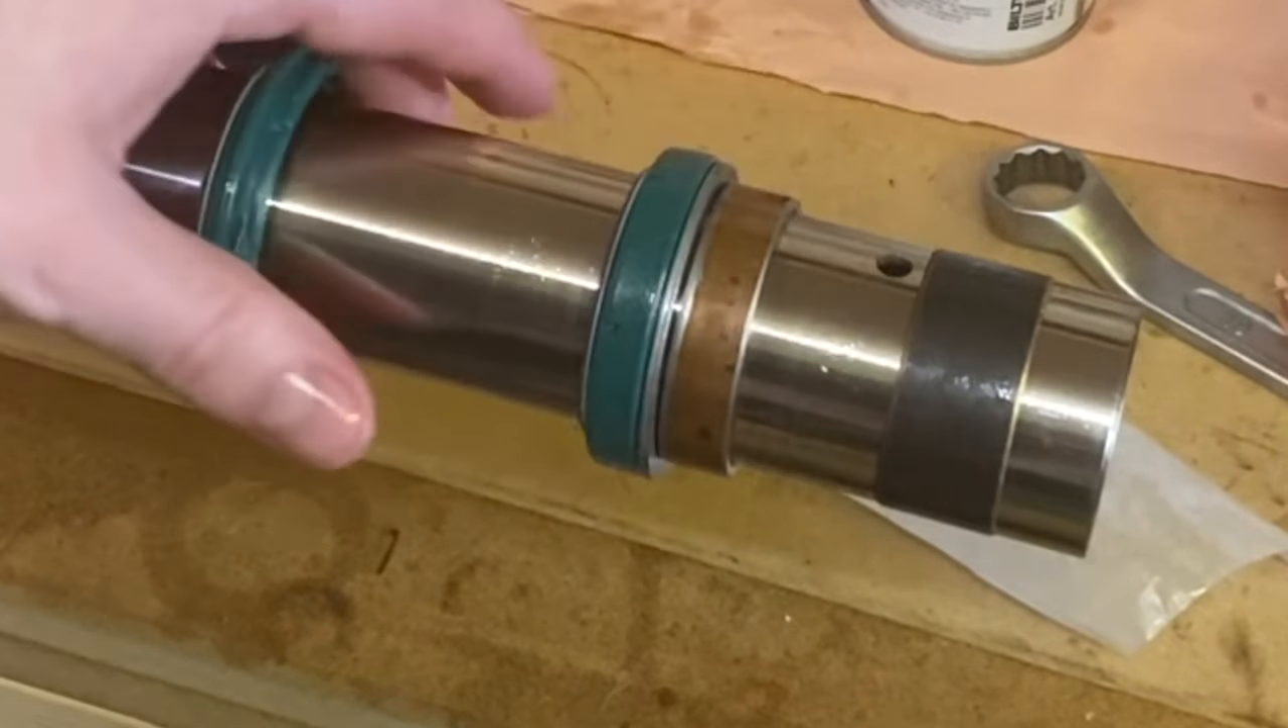So now we got our seals and everything put on the leg itself.